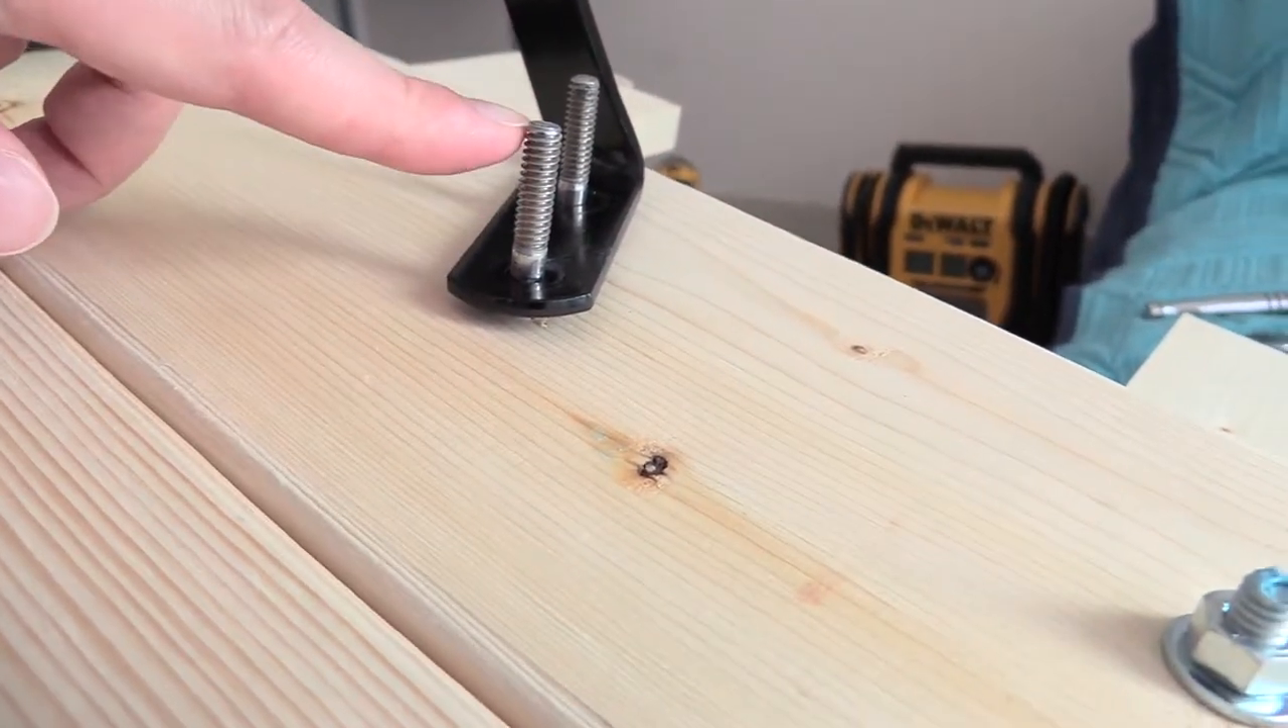The threads don't fully go all the way down.